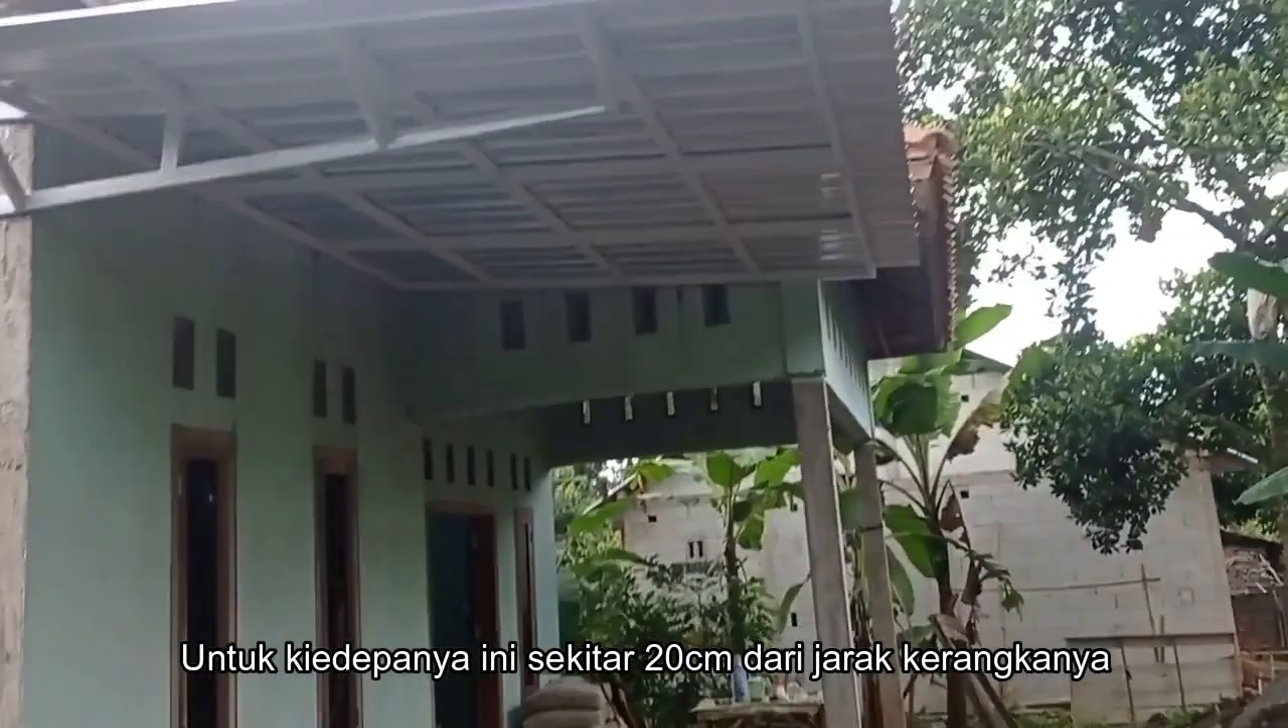Baiklah ini sudah terpasang dan kanopinya sudah jadi ya kawan-kawan.